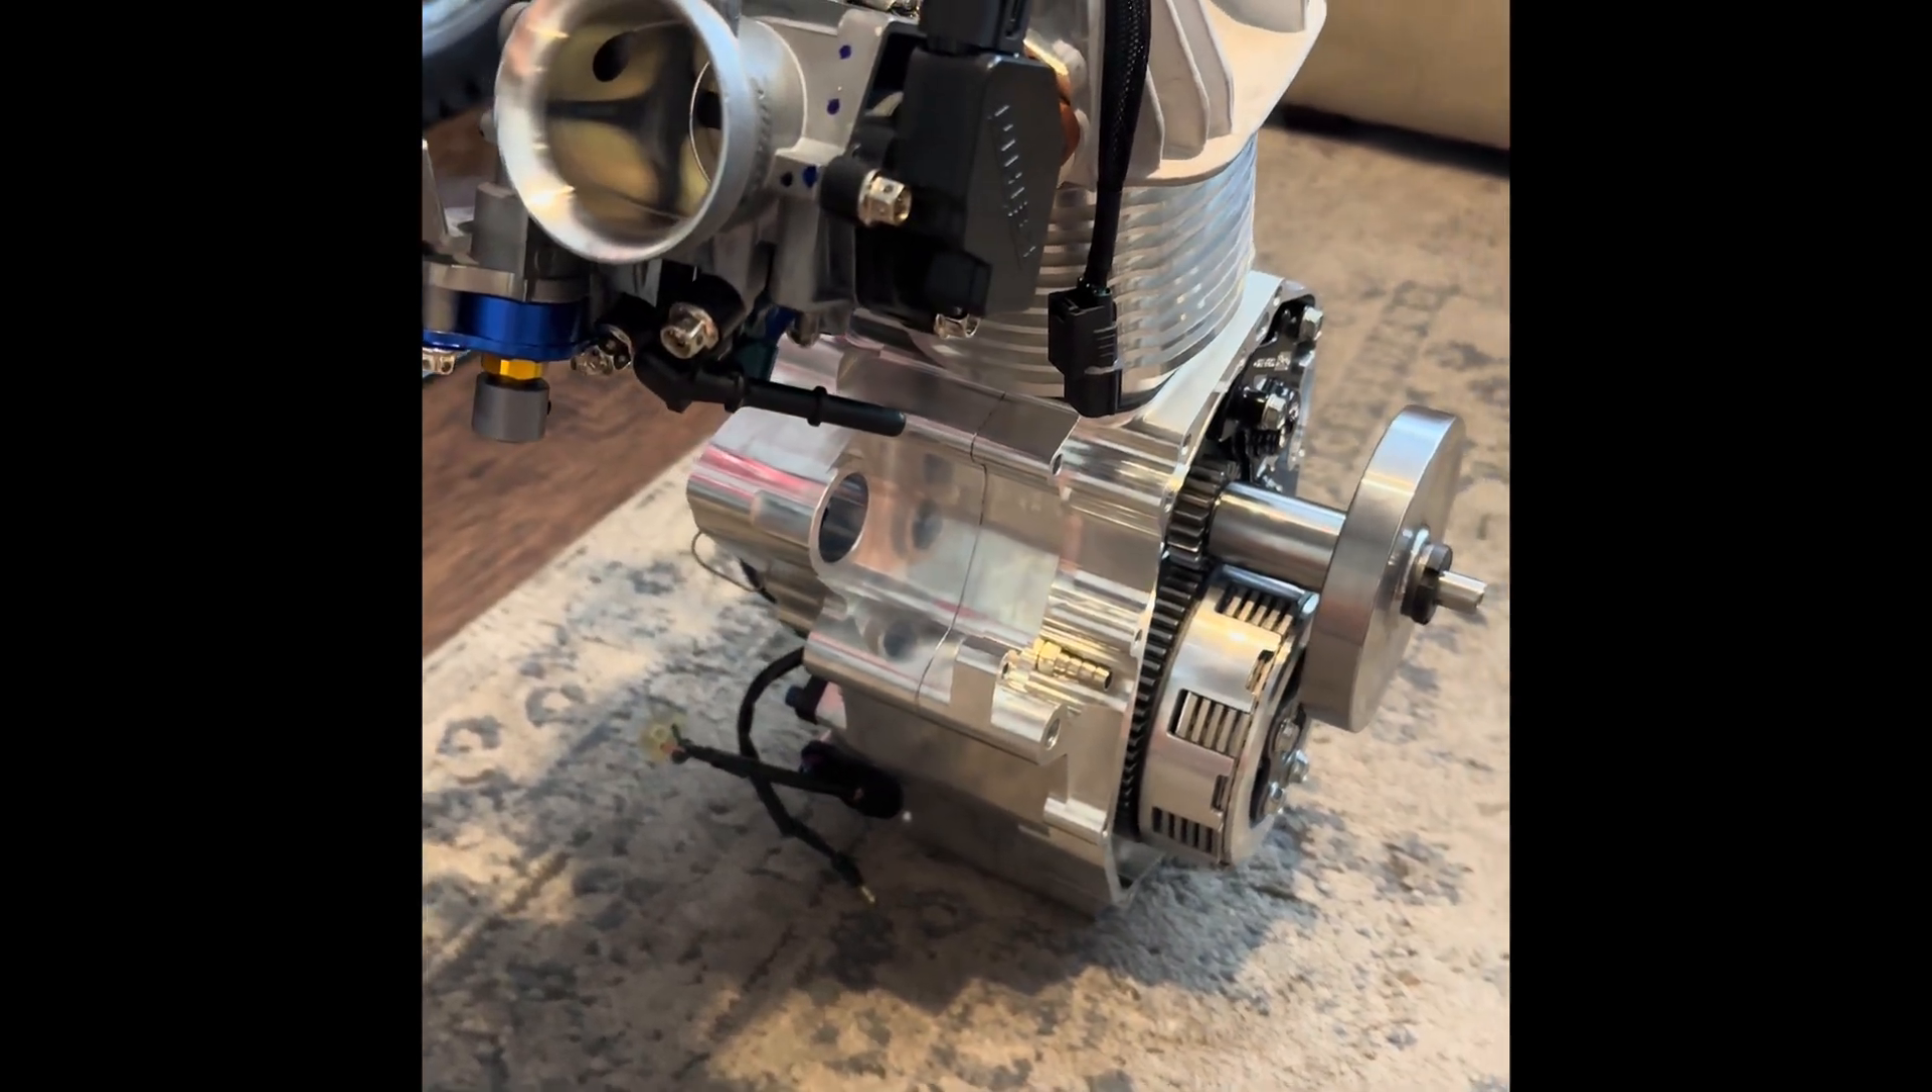Got the throttle body on just to show you guys so it's all almost ready.